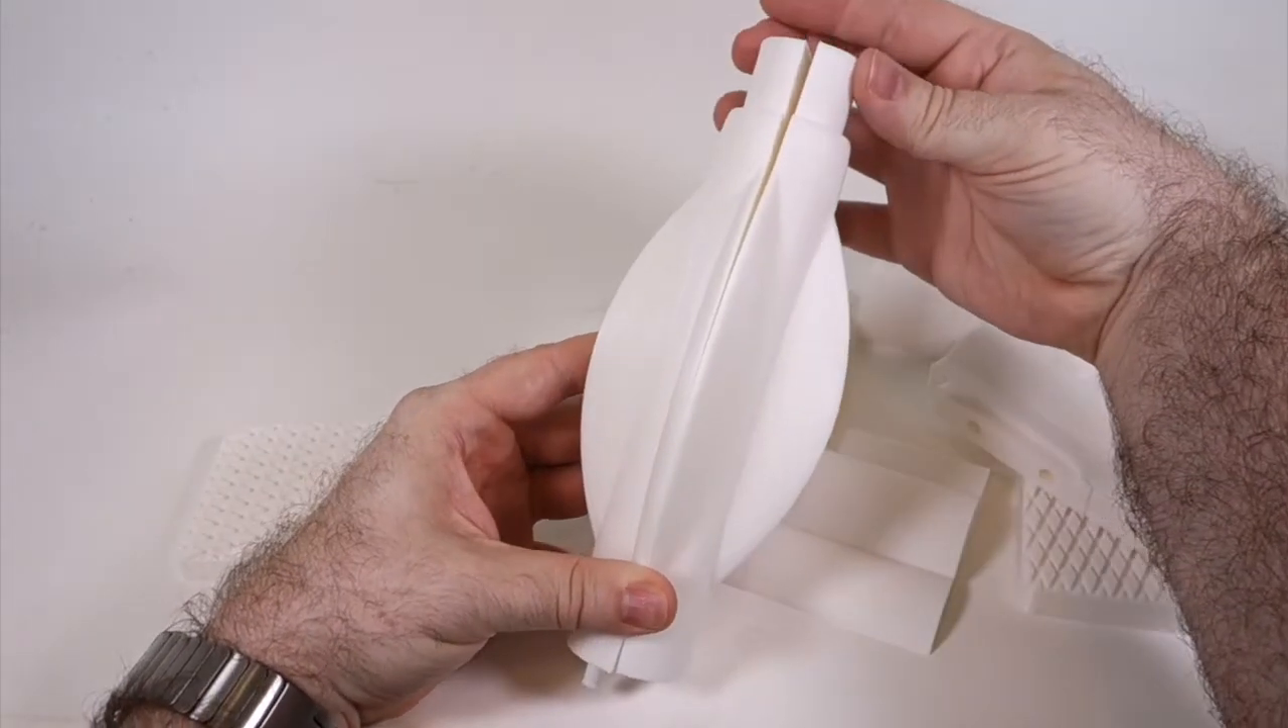You can see one minor issue with these very long pieces is that there's been a little bit of warping on the bed so that they don't fit together entirely flush.